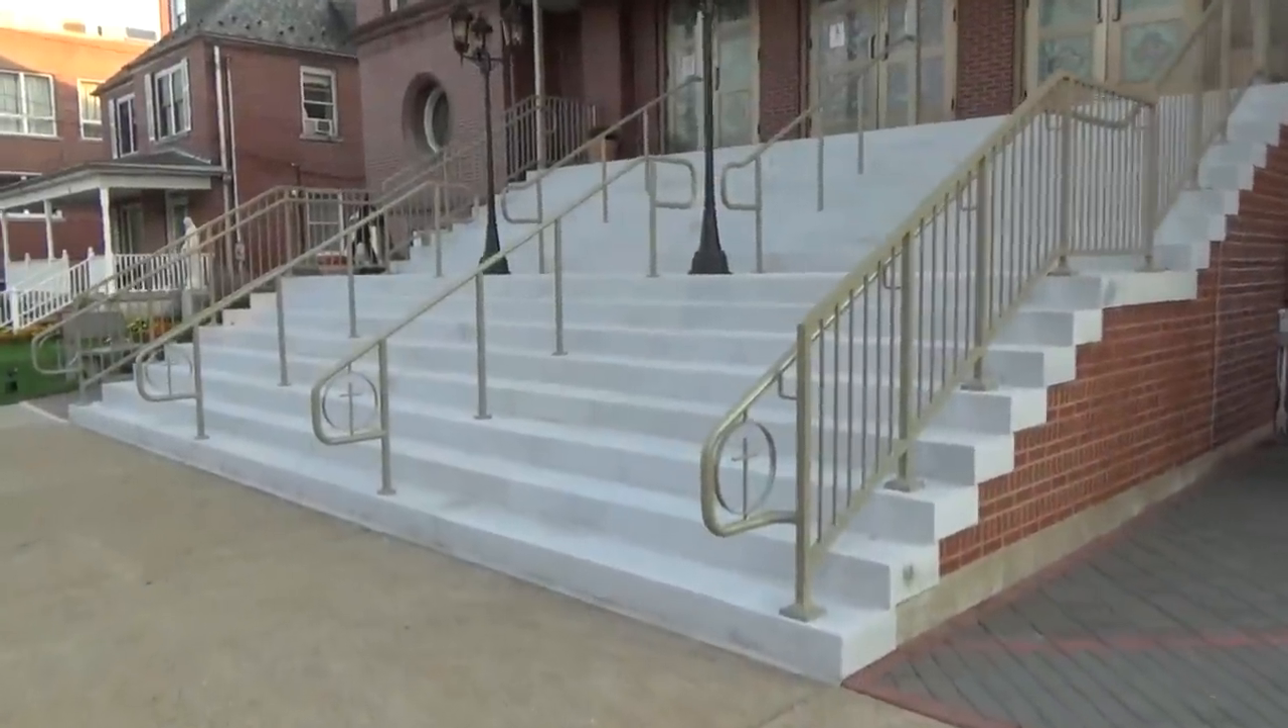Well, the steps are all done. They came and they put the railings in.